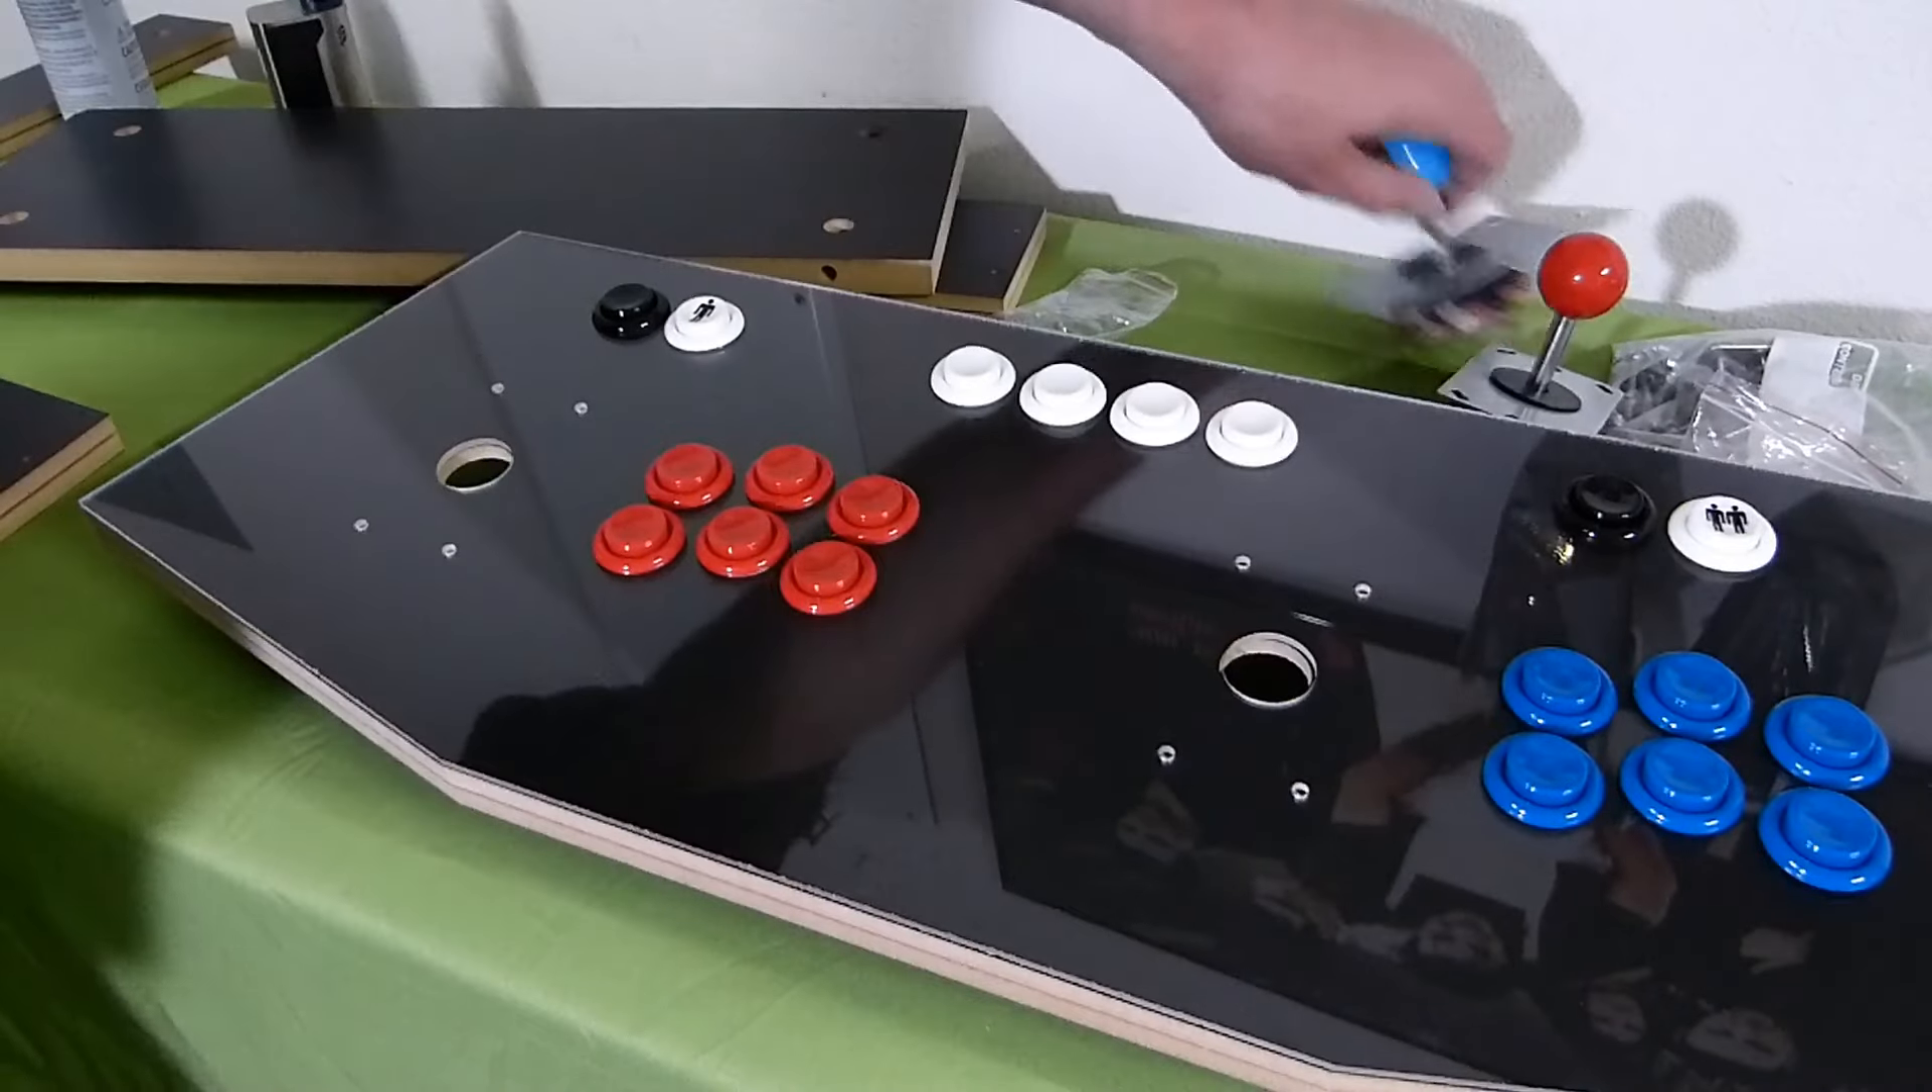So there we got all the buttons in.